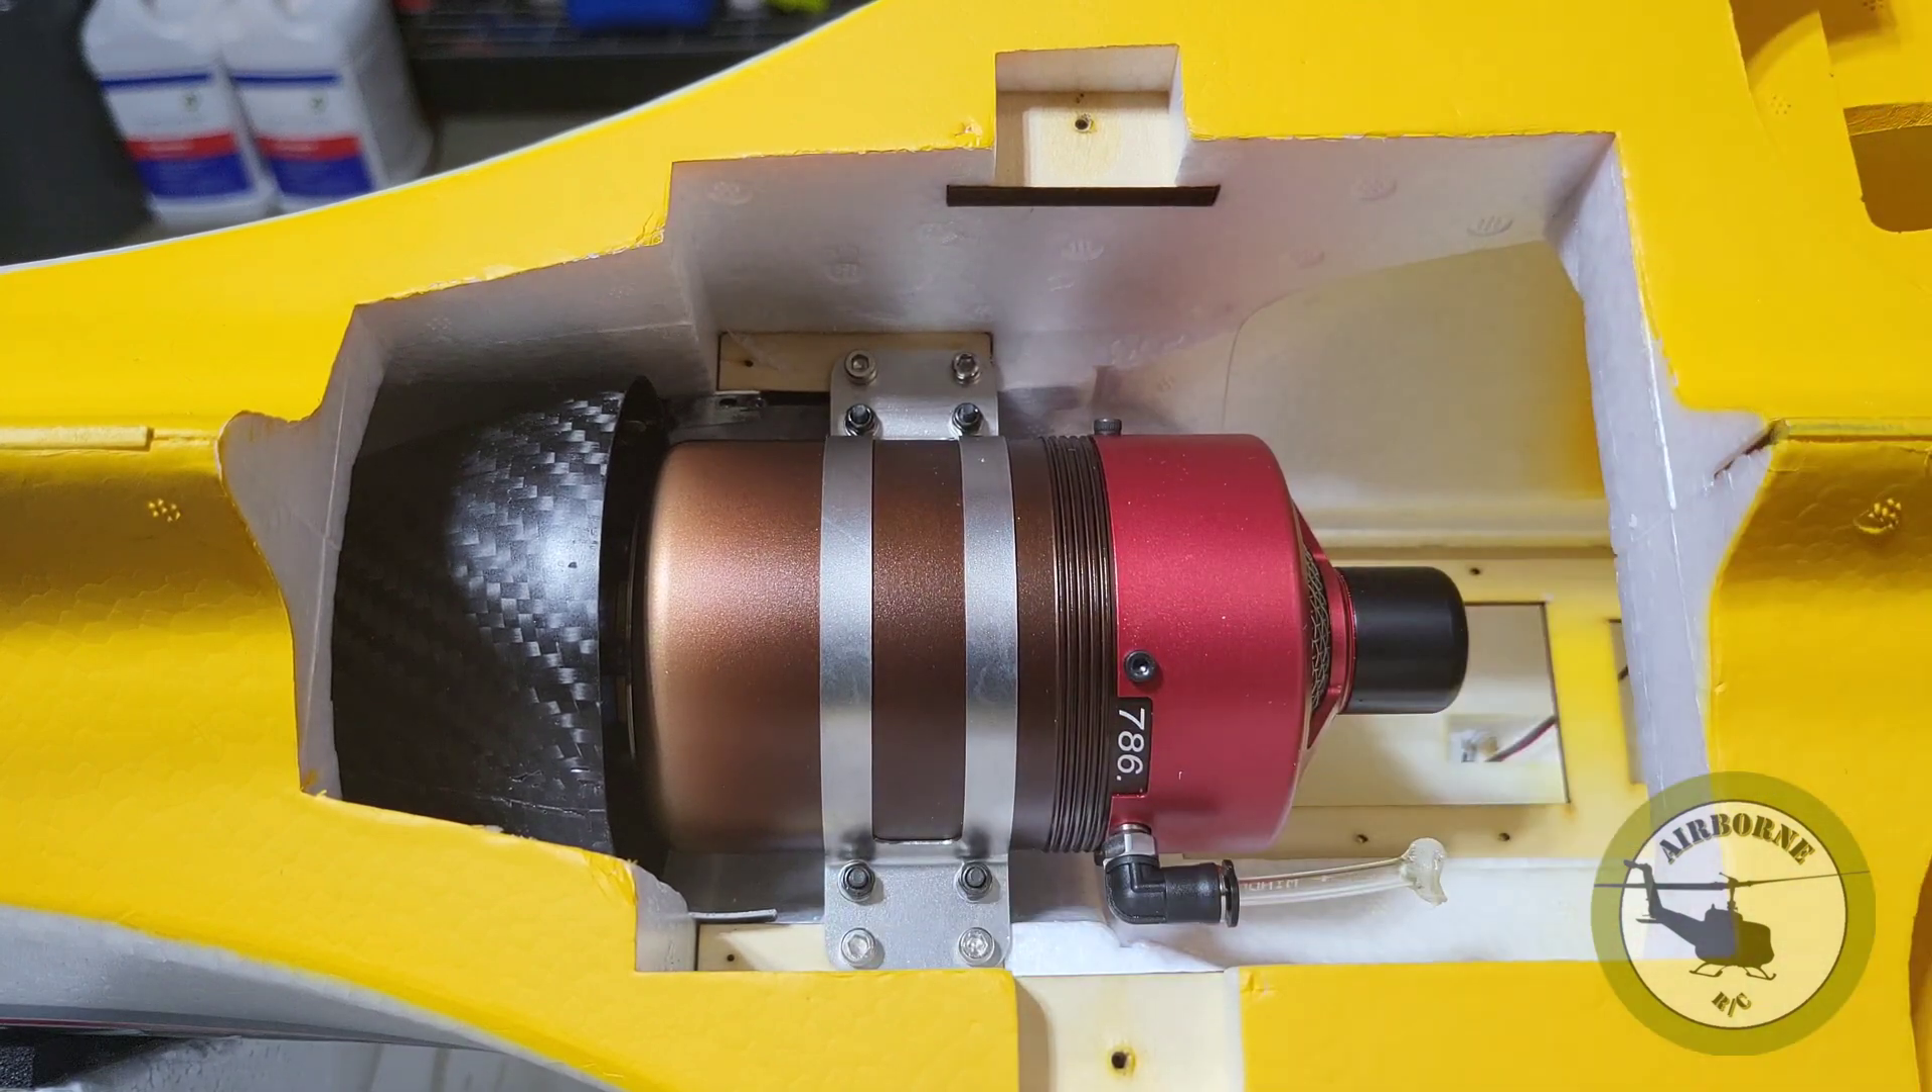I got the turbine in with its four screws.